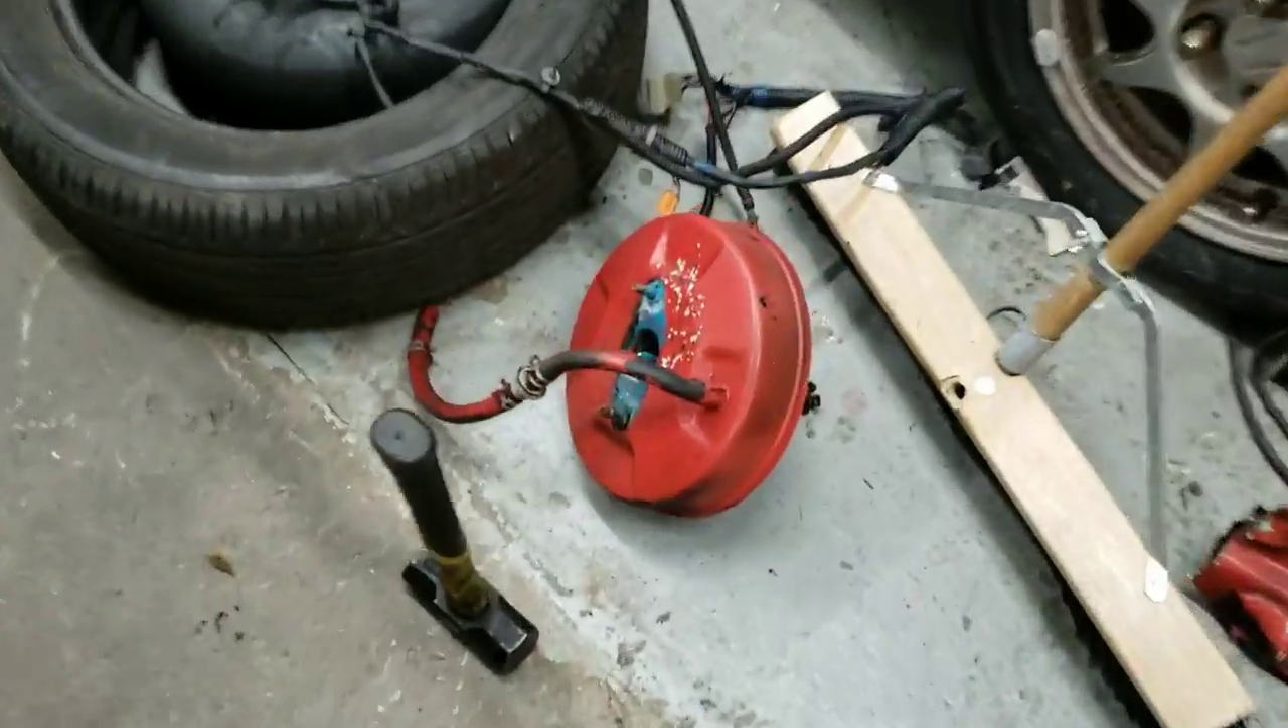We got the brake booster out.